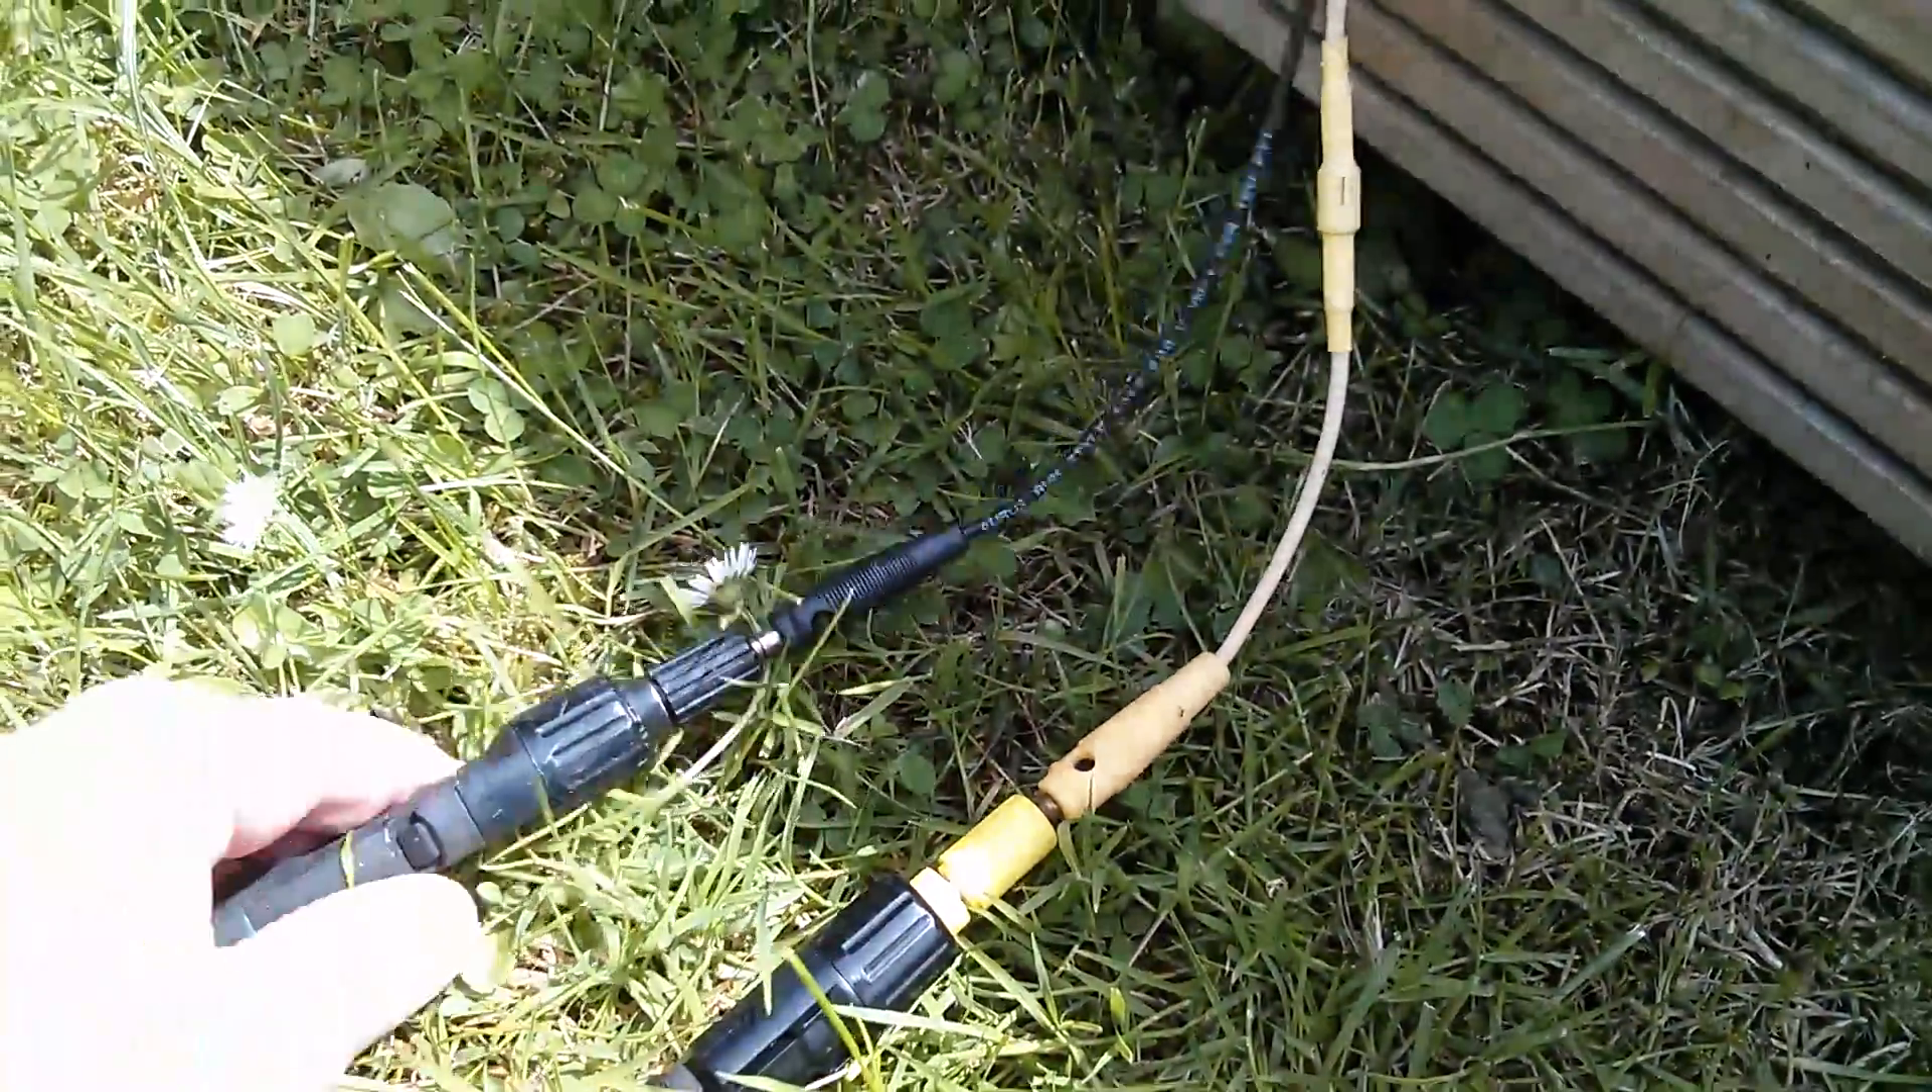Um I've now made my new yellow connector.